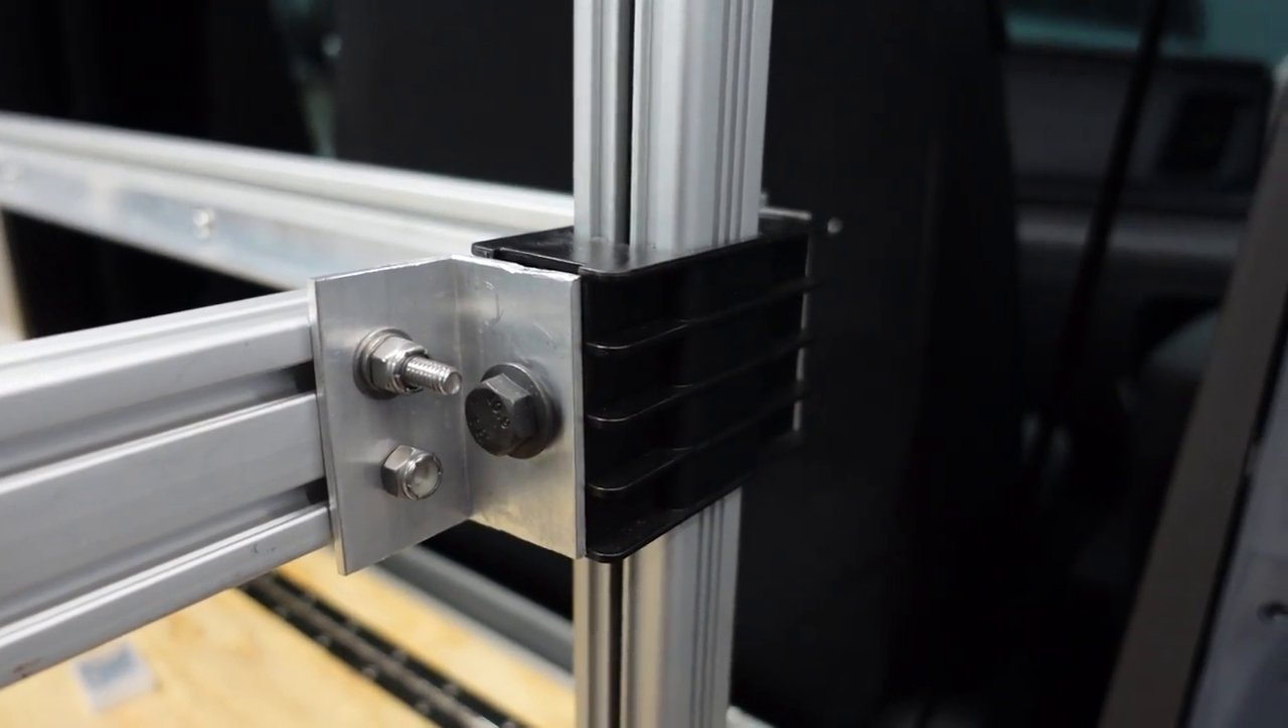We just used a piece of aluminum angle bolted through through the bed frame.